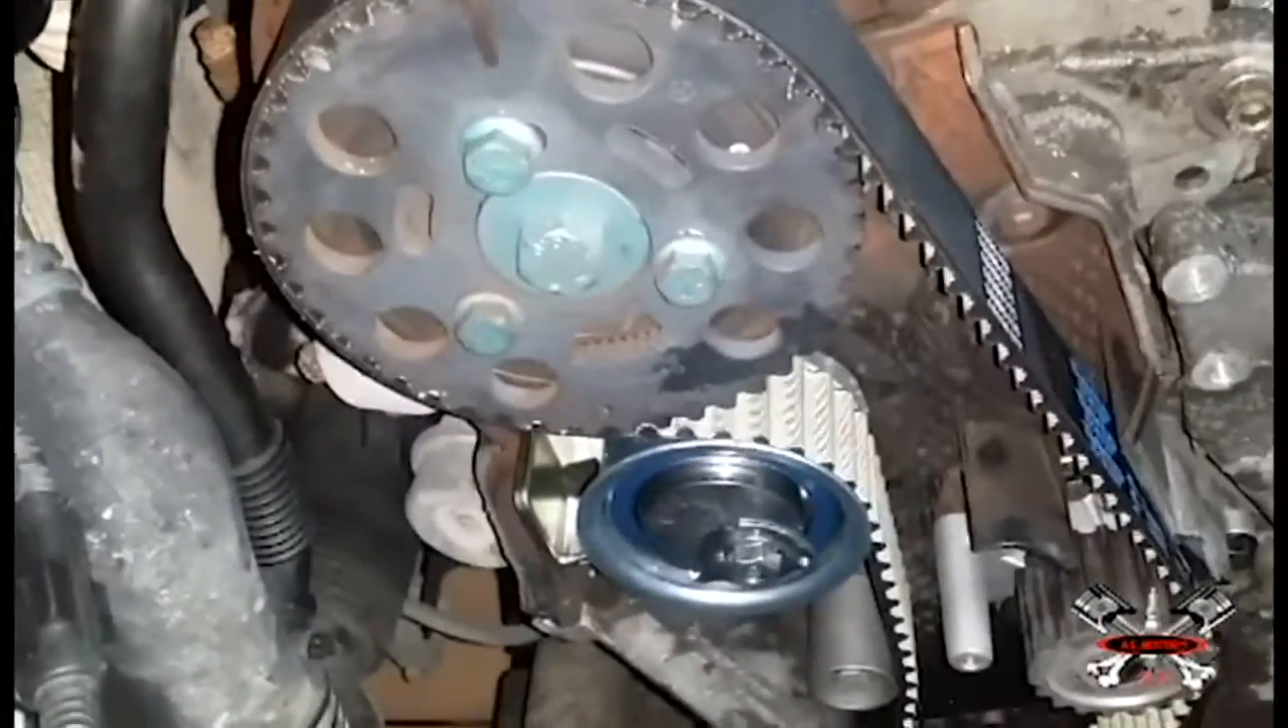Bene ragazzi la nostra cinghia è stata messa.